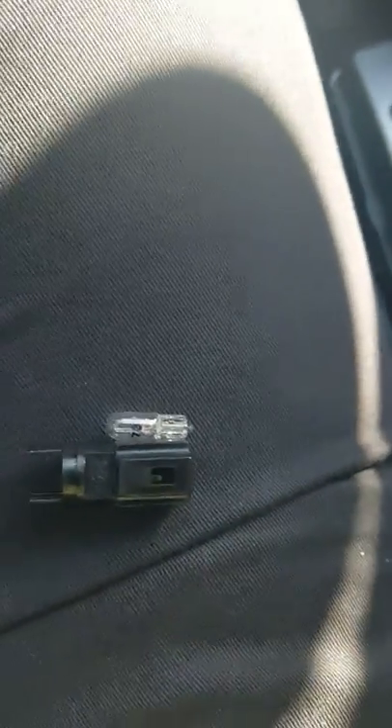So that's the light bulb i haven't put it together yet.